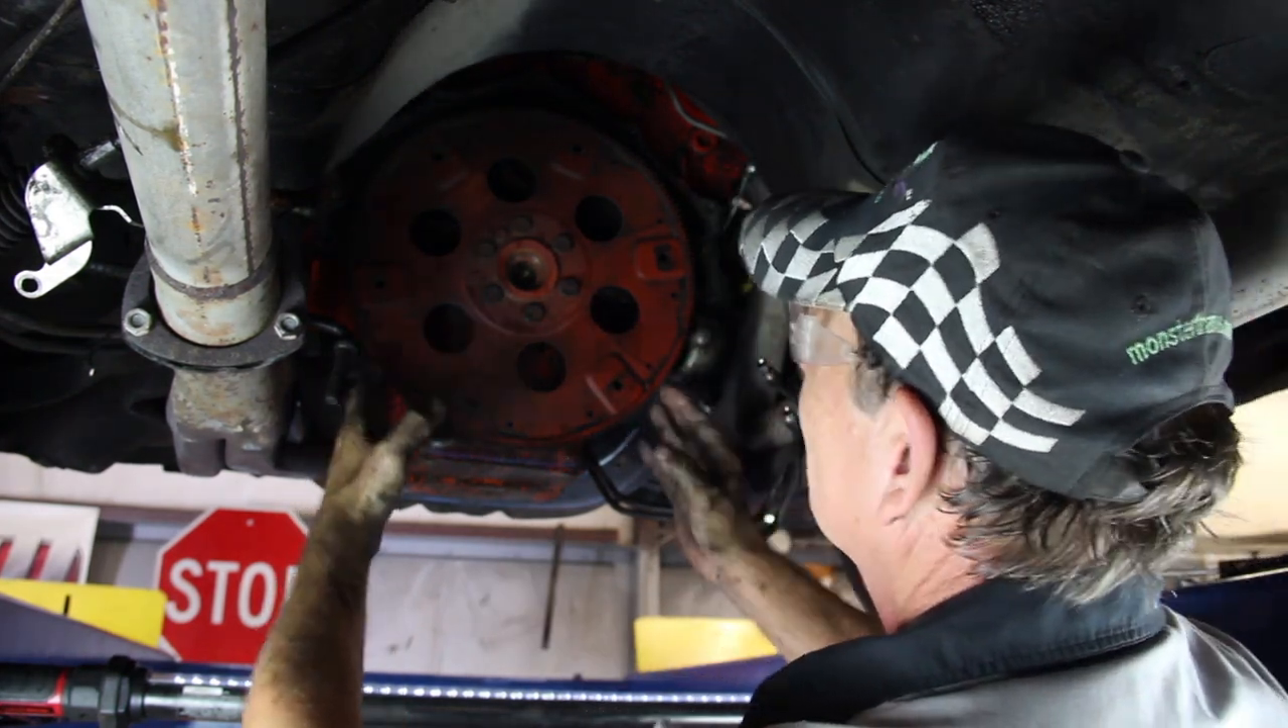Okay, now the transmission is out of the way. It exposes the flywheel to the rear of the engine.